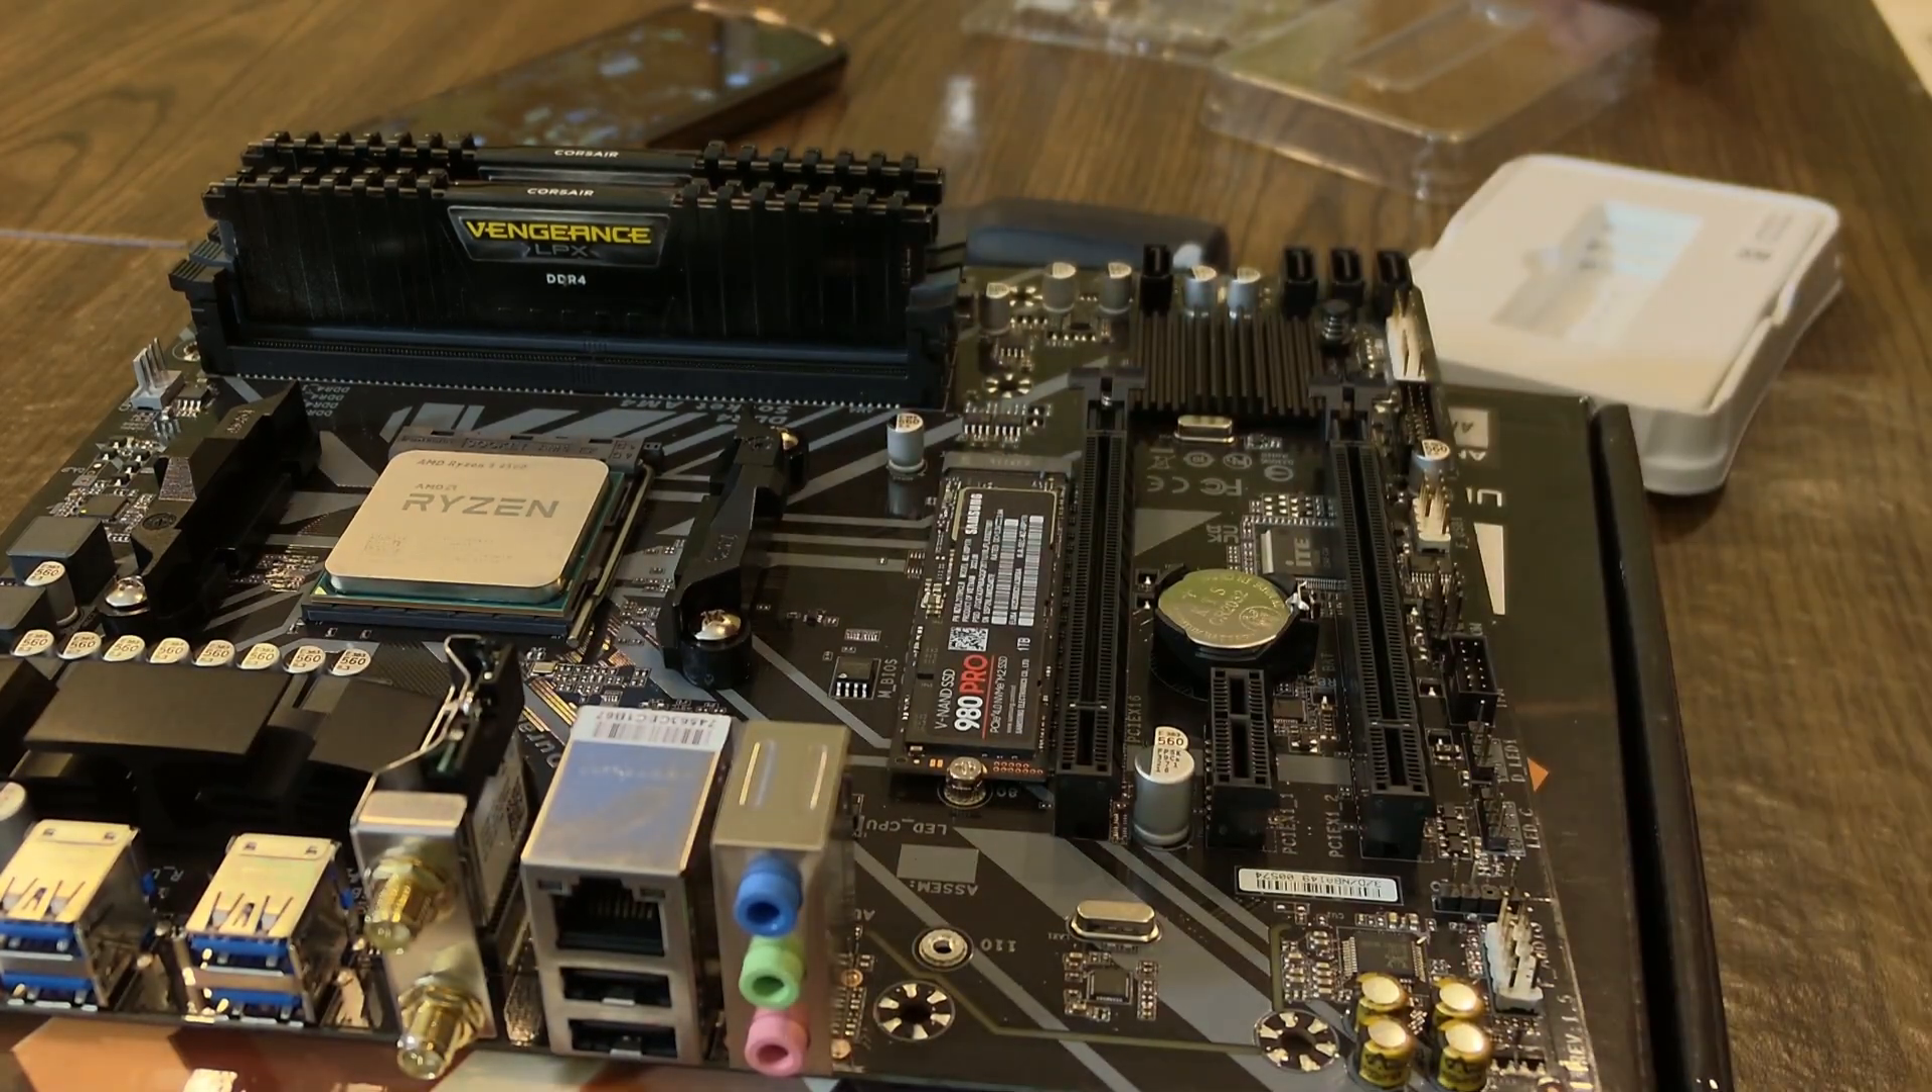With that though, we have our M .2 install, RAM installed and CPU.